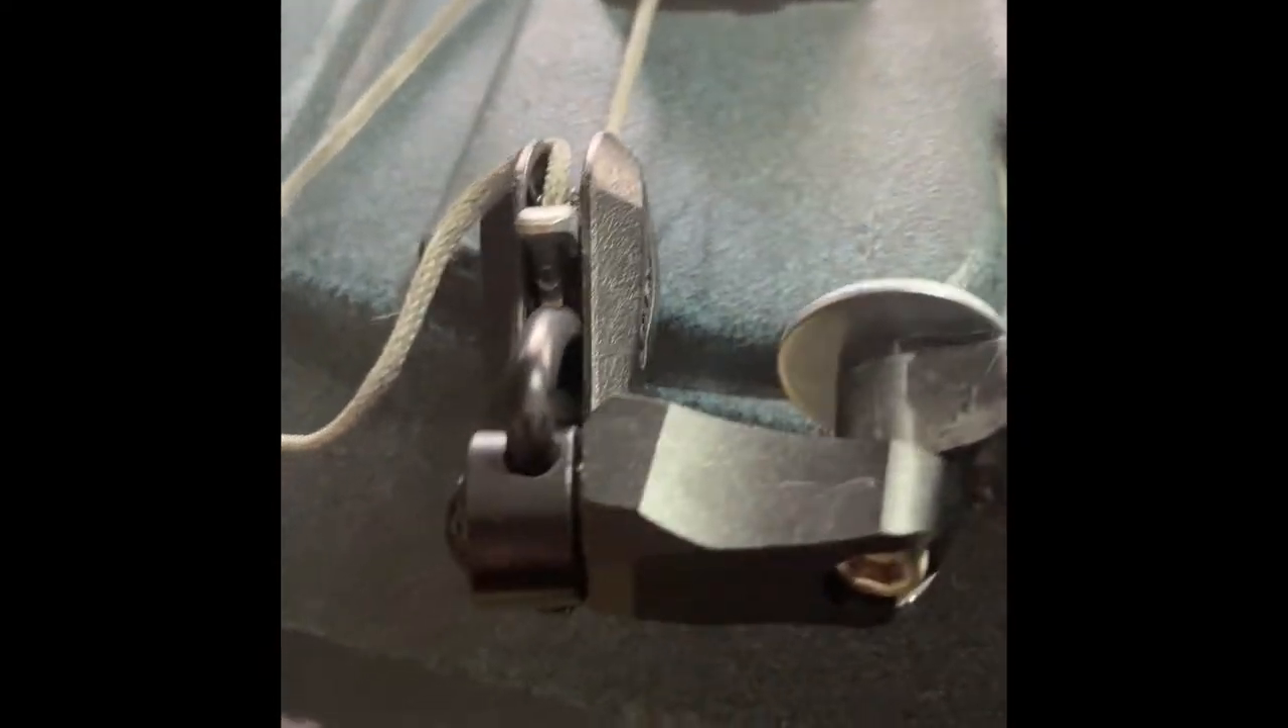You can see where I've got the cable through here.